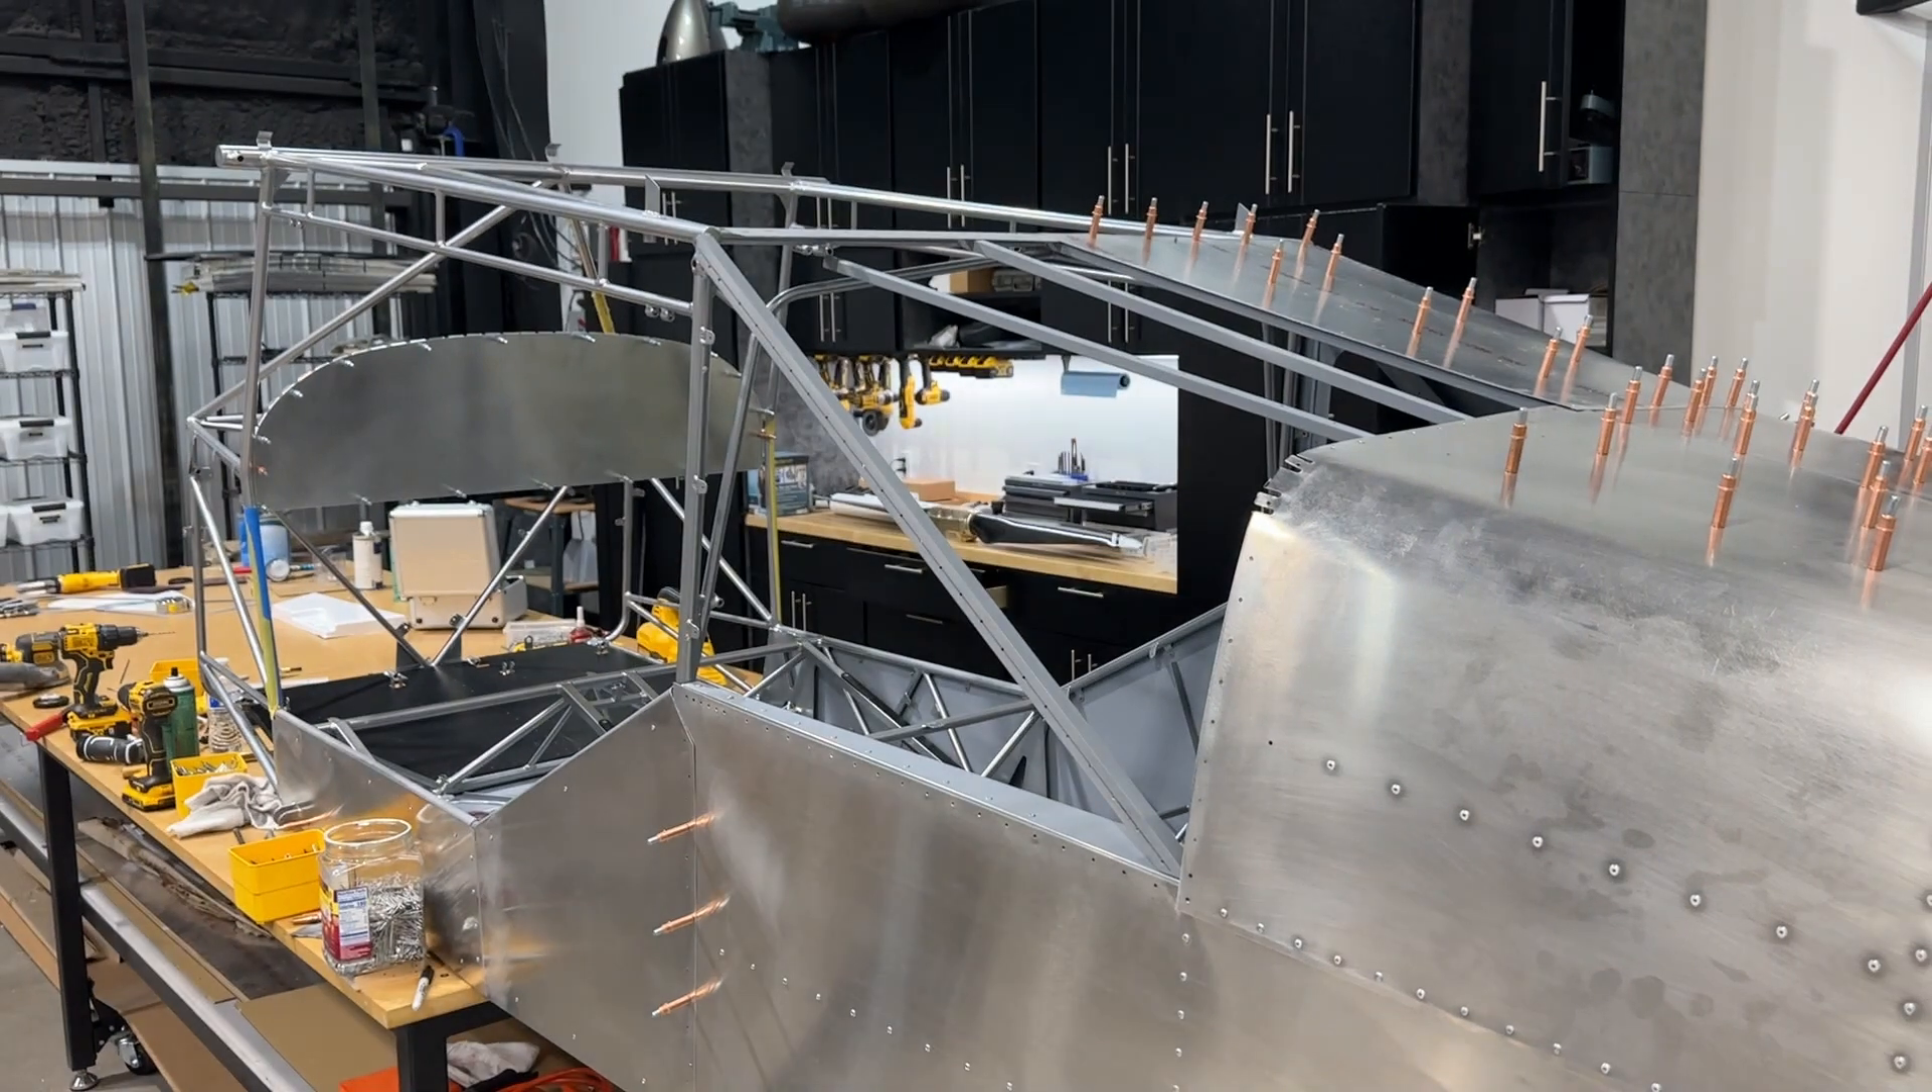We've got the front right skin already put in place.